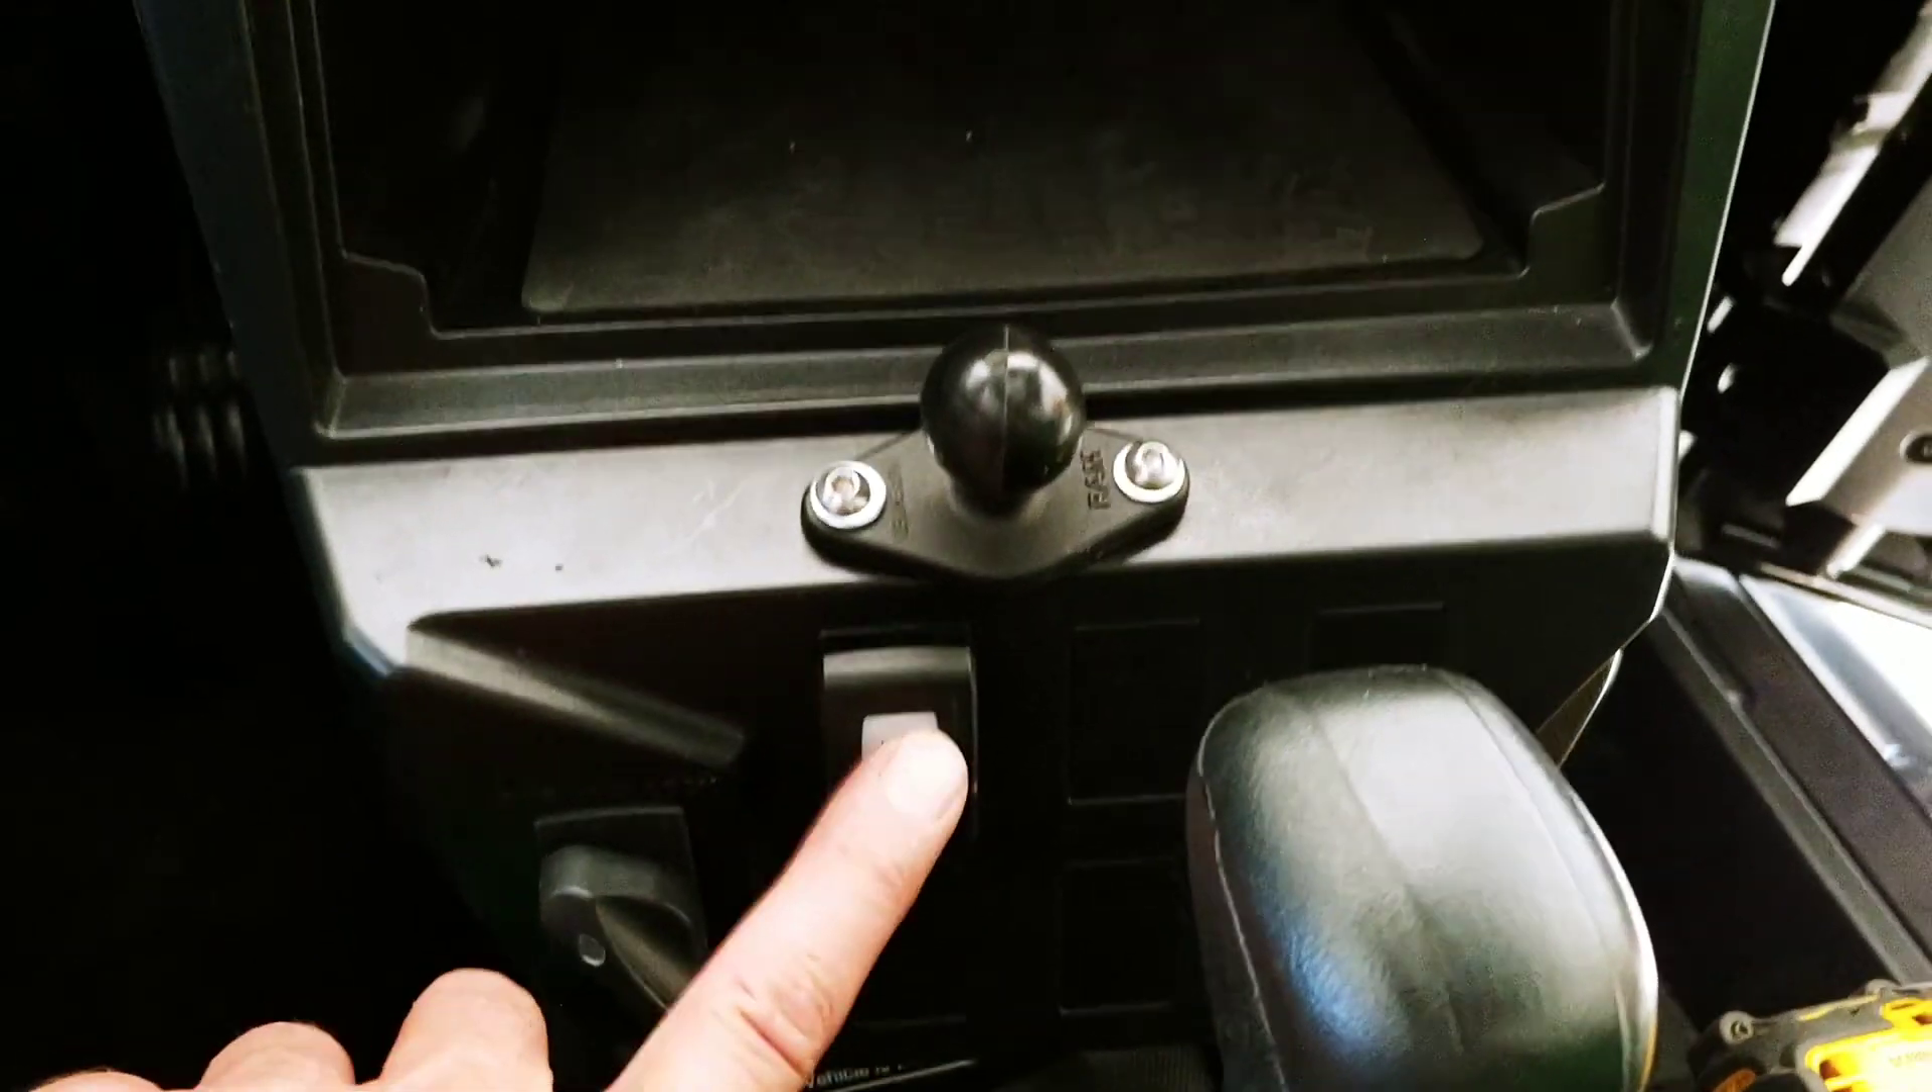I put my ram mount pedestal right above my low gear switch.